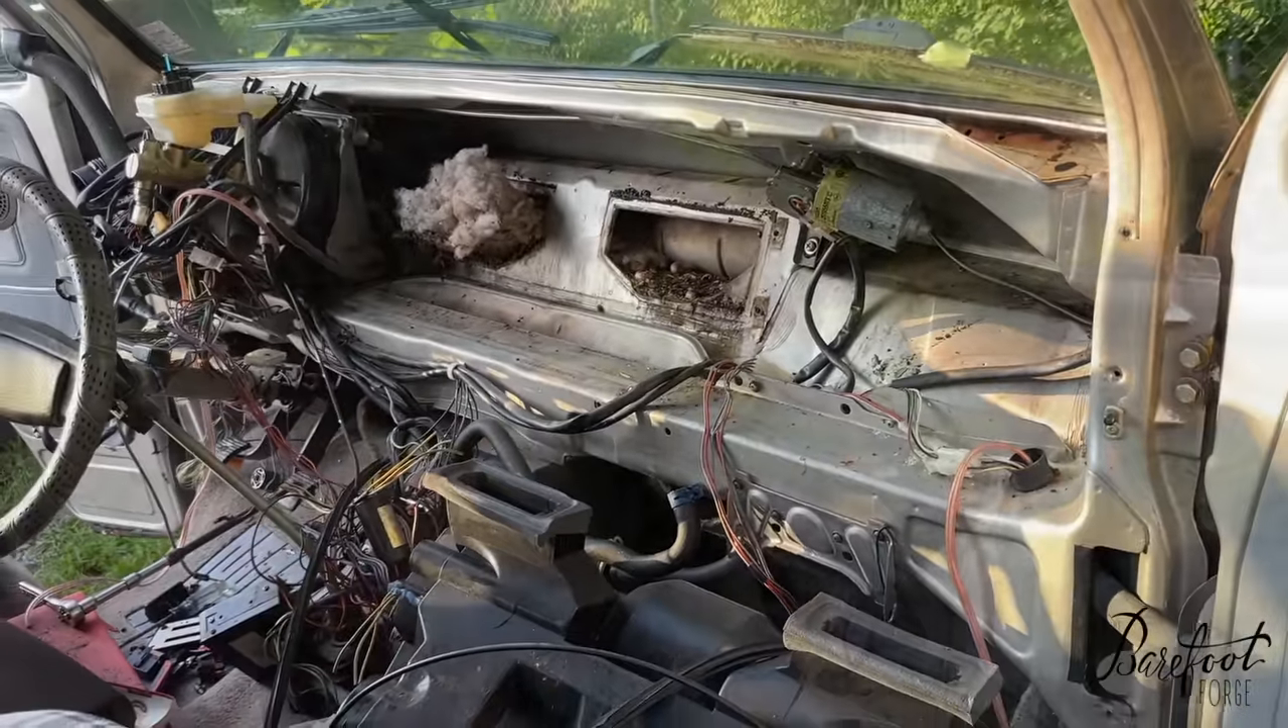End of the day and the dash and the blower assembly are out.